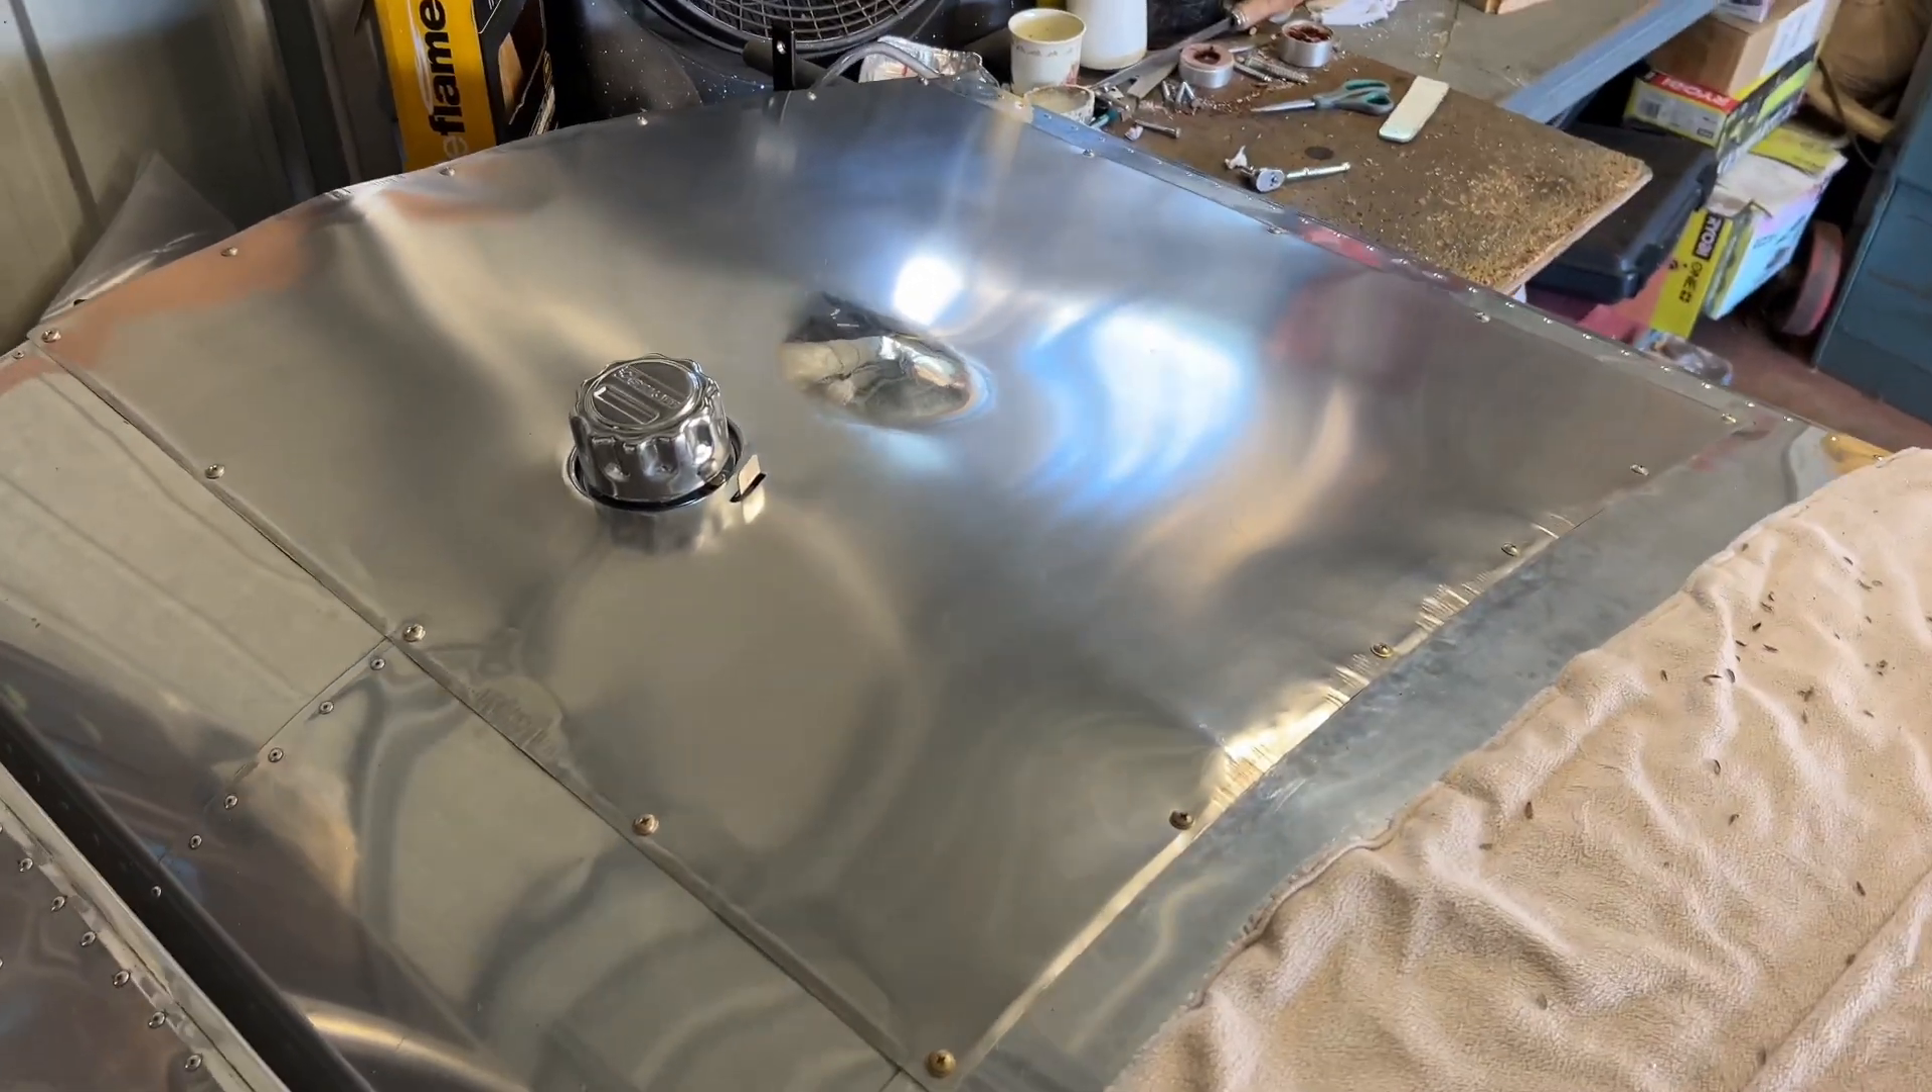Cover panel is on all done up a few lumps and bumps here and there just to make it all fit.